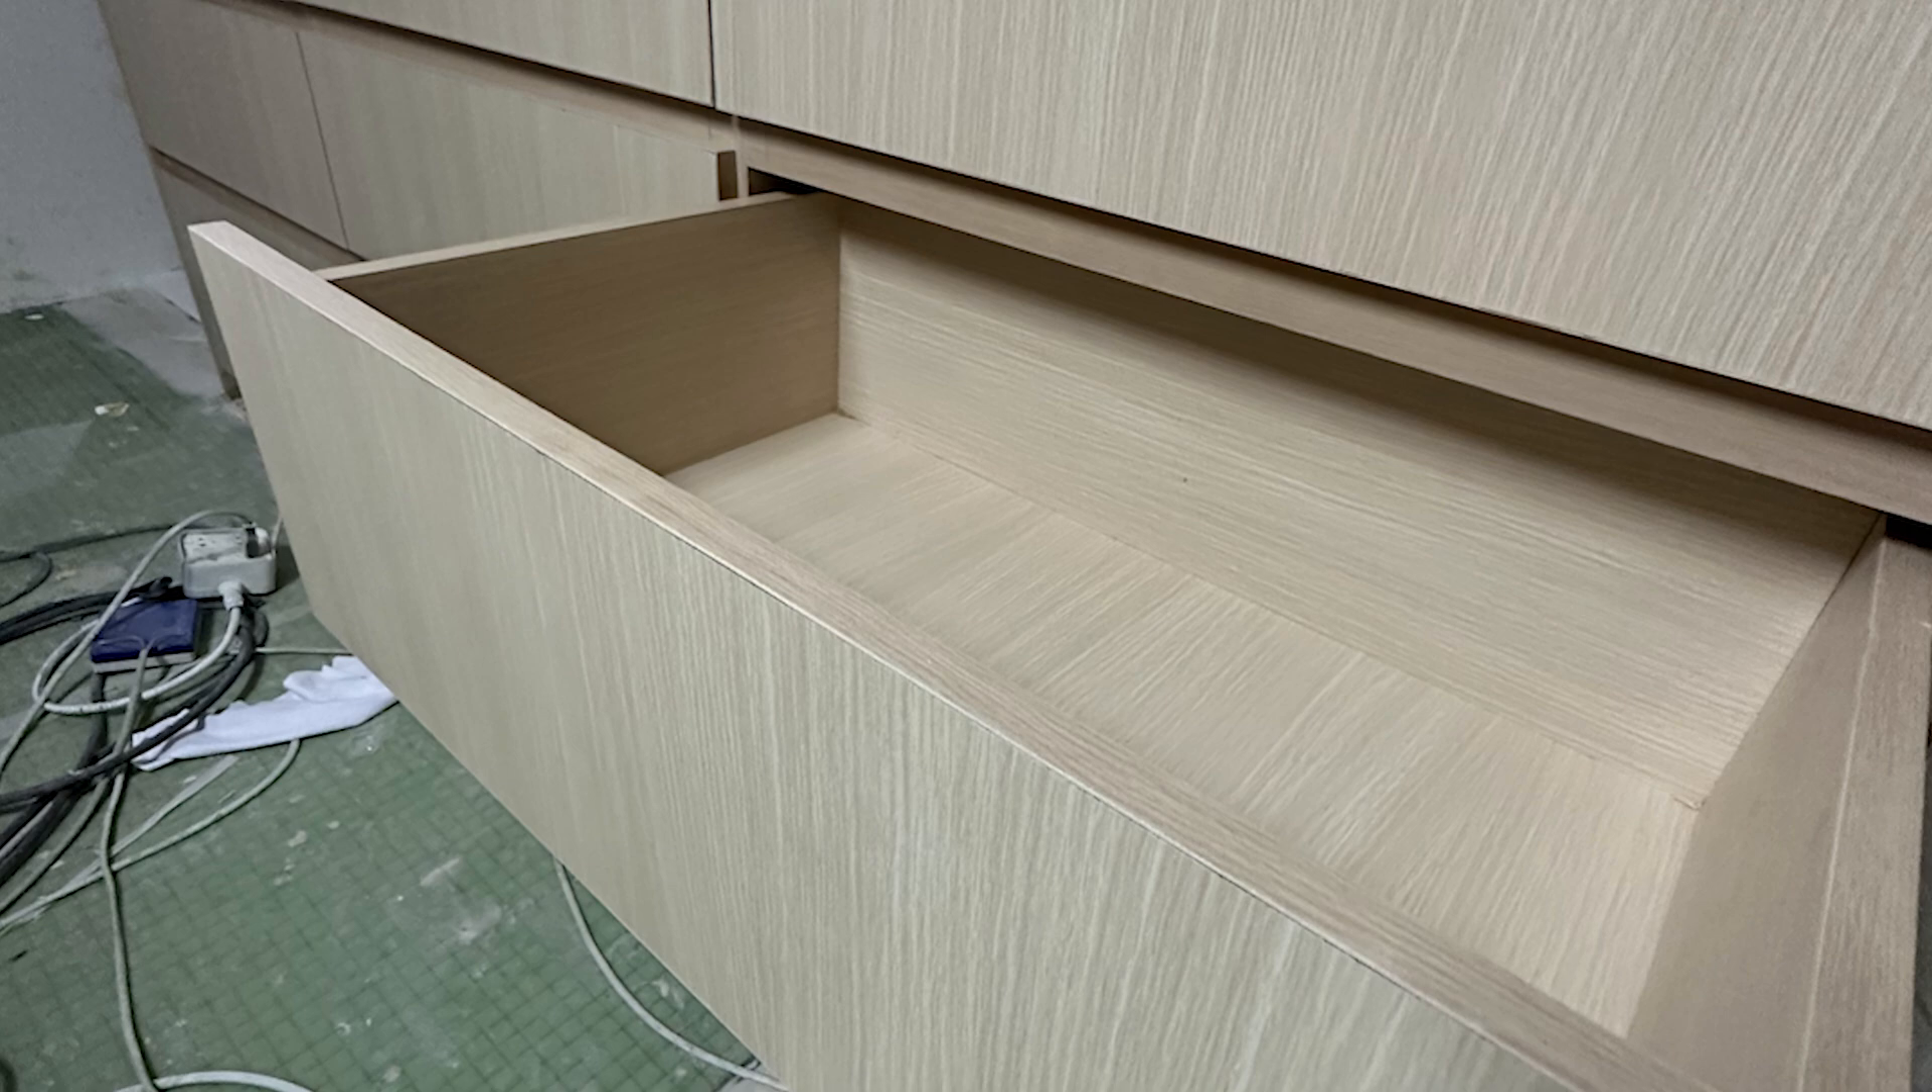Some of the cabinetry is beginning to get installed.